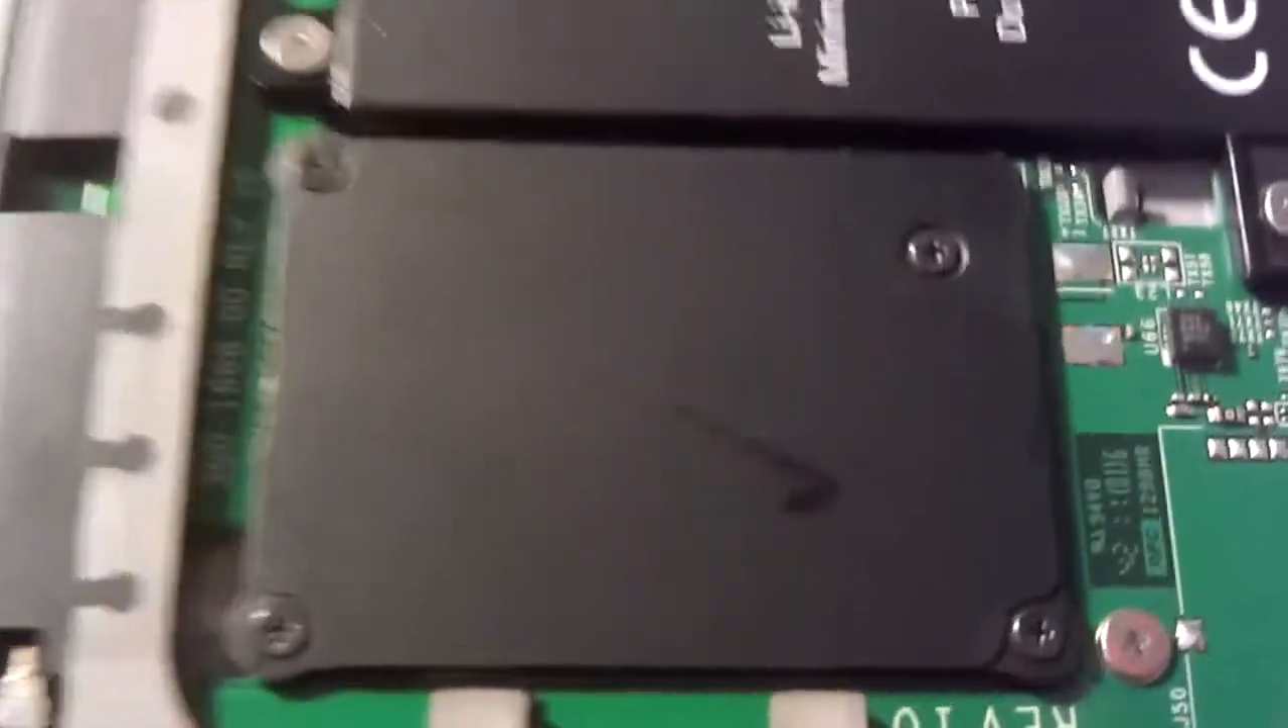And the blanking plate is back on.